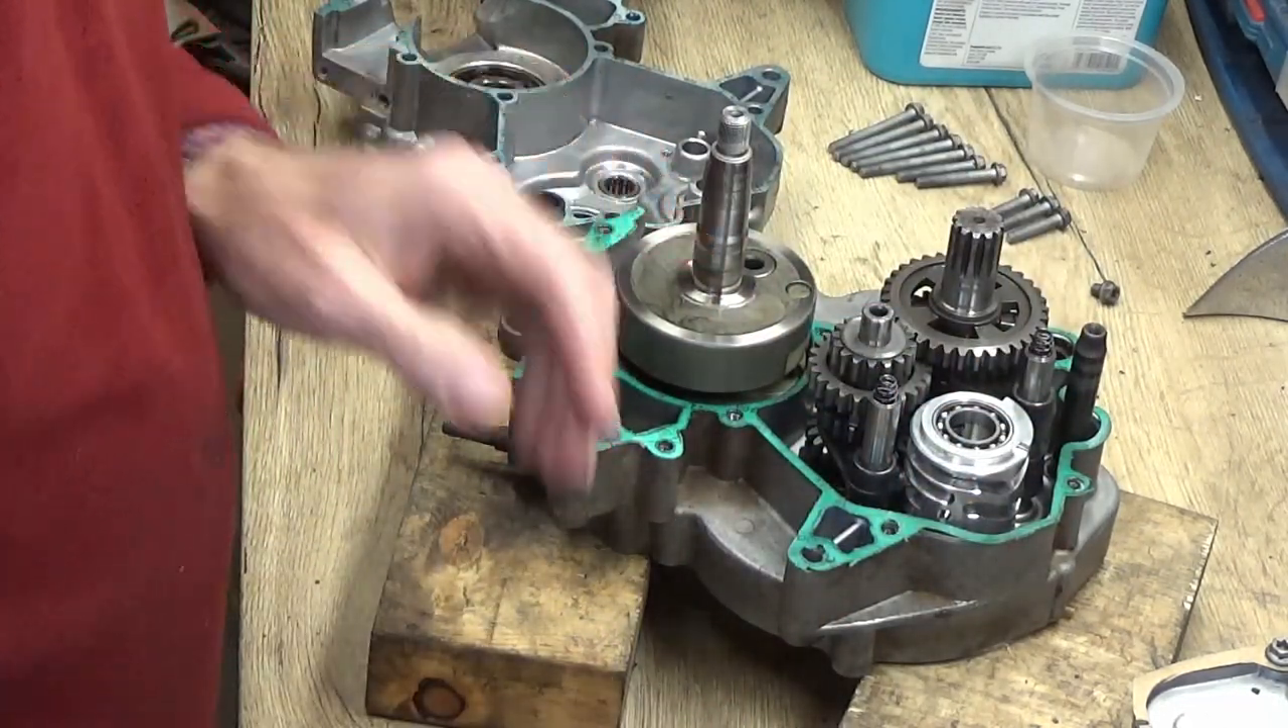So, I've put the gasket in place.